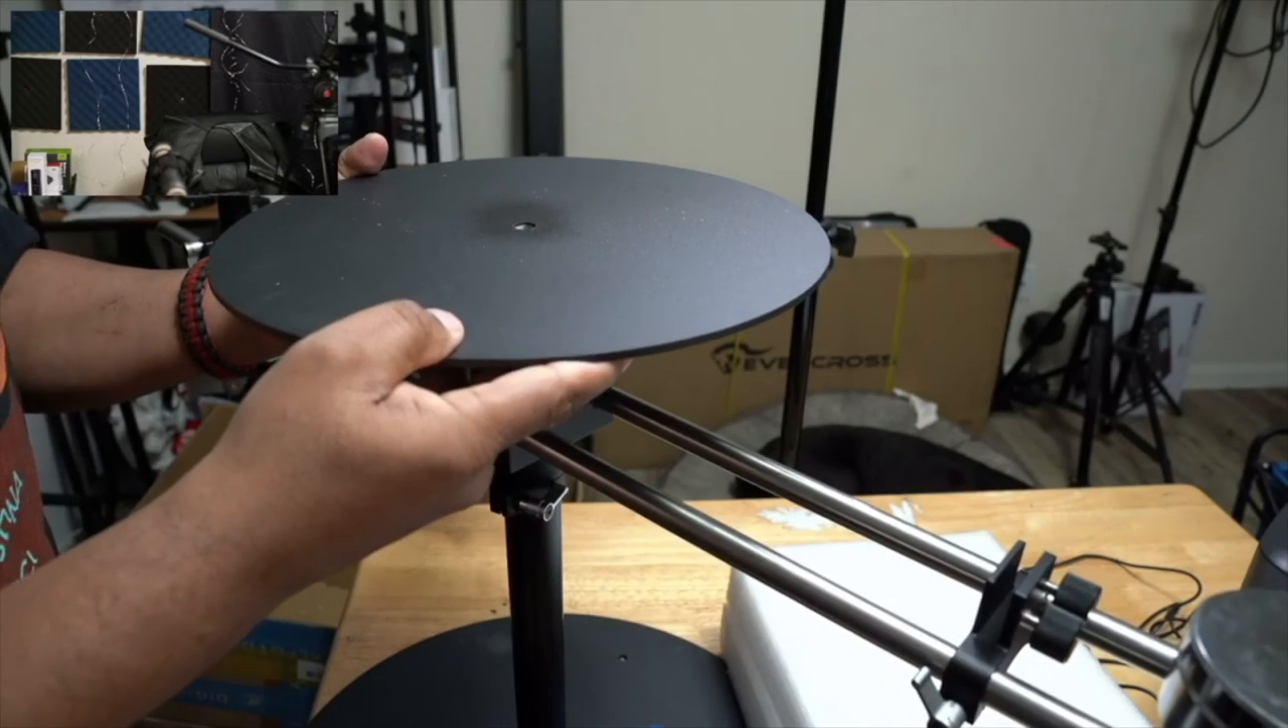So the only thing we have left to do is to add the top plate.